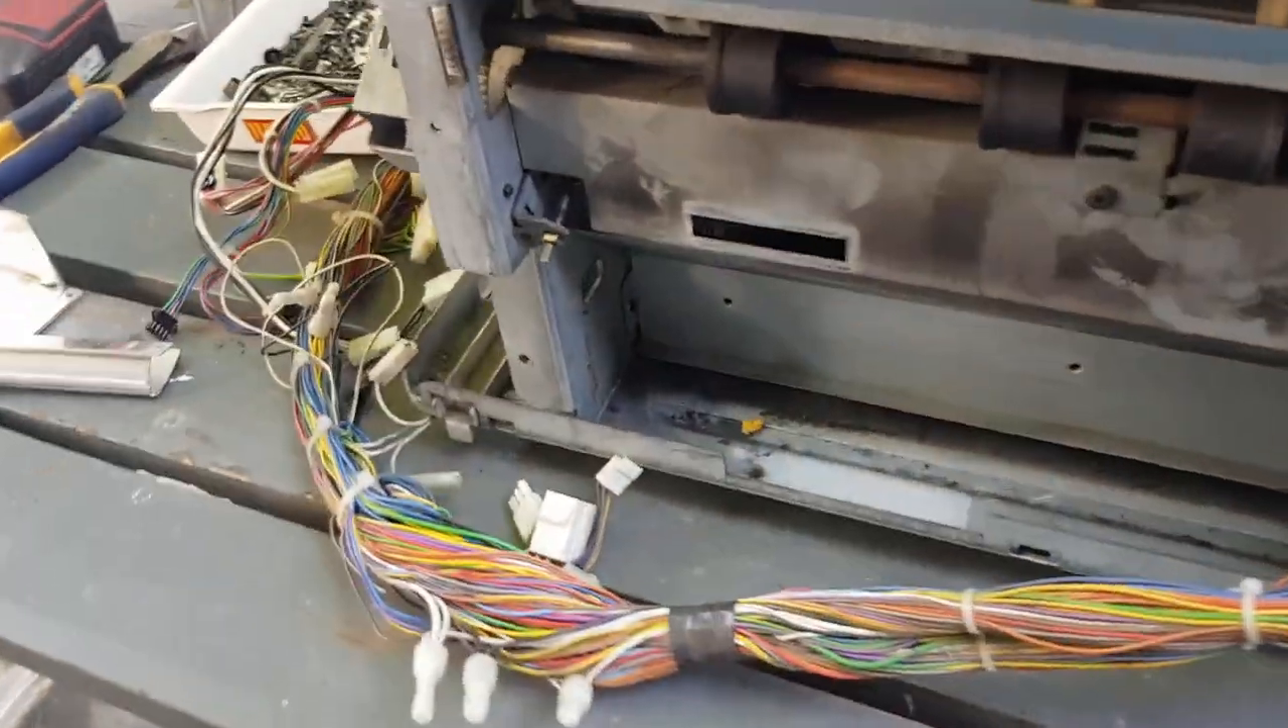This big wiring loom continues around here I haven't cut that off yet.